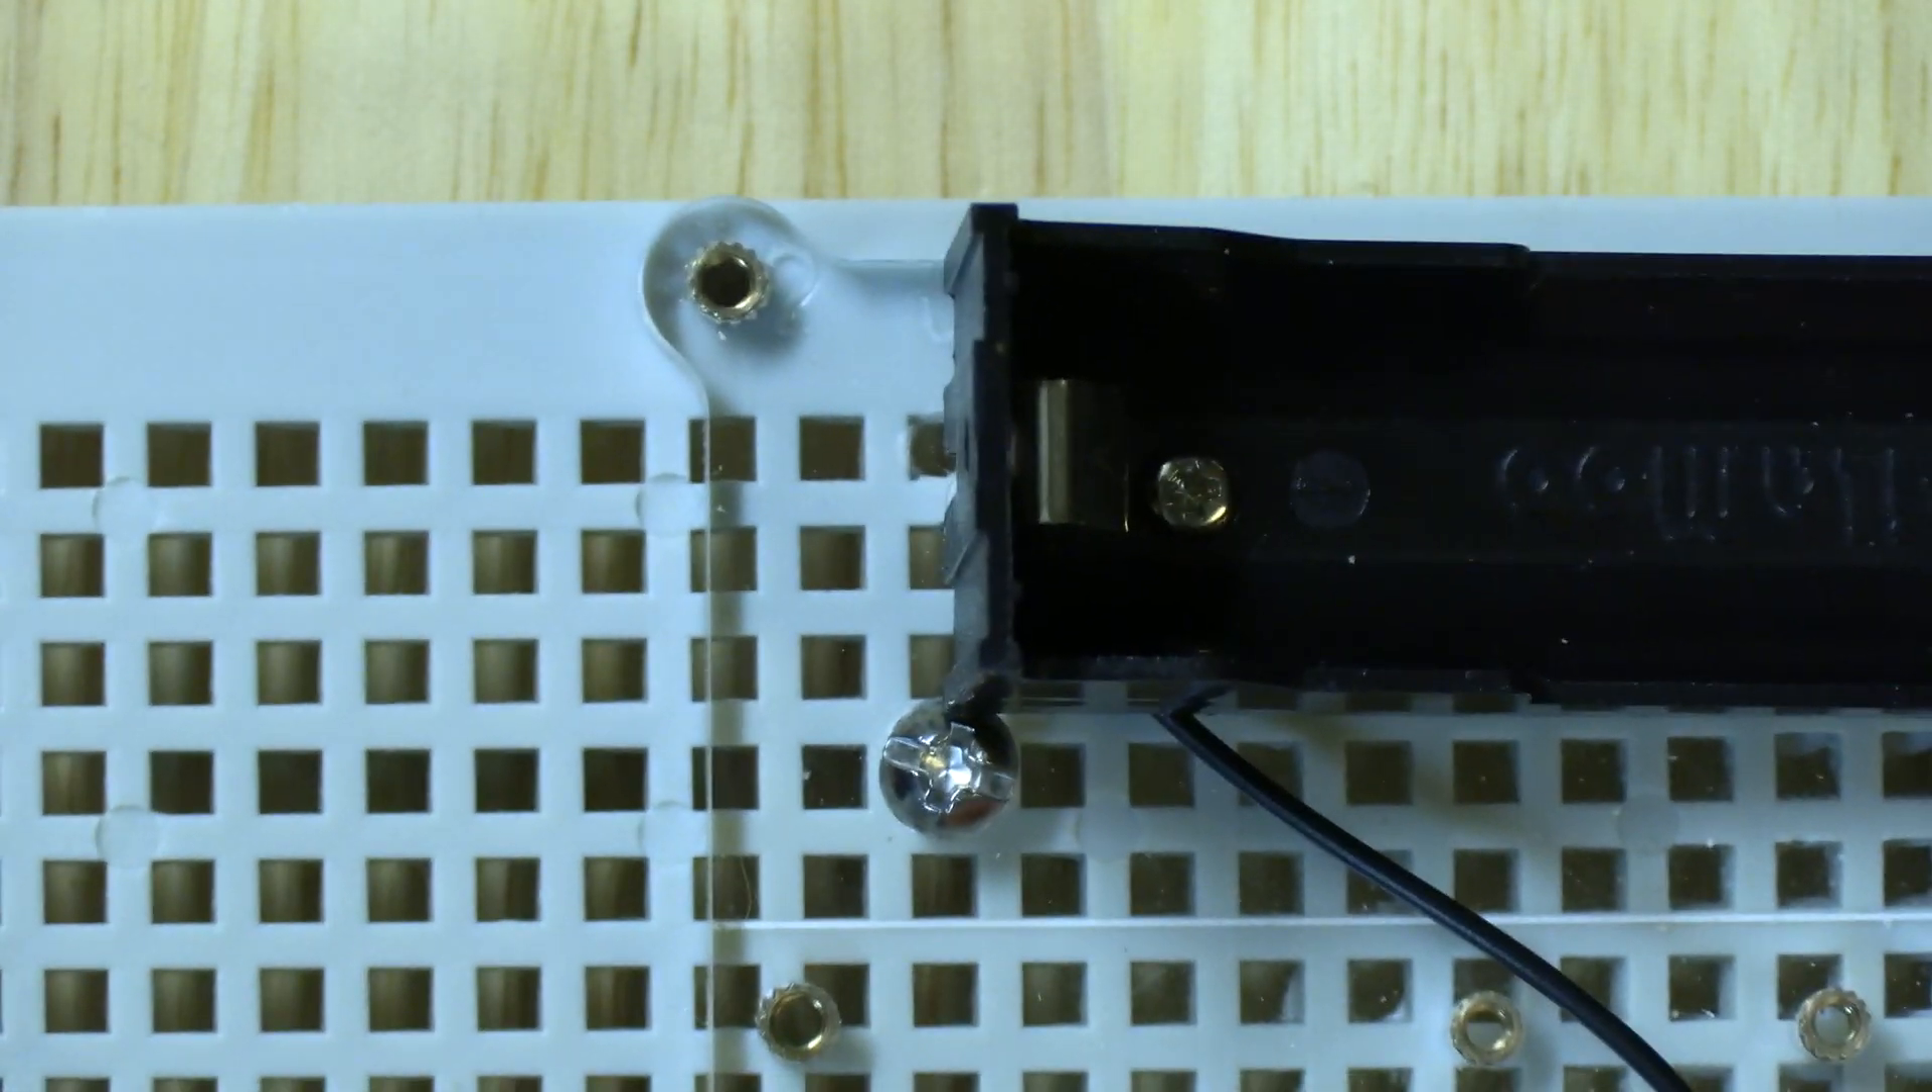The hole I drilled was a bit close to where the battery holder mounts.